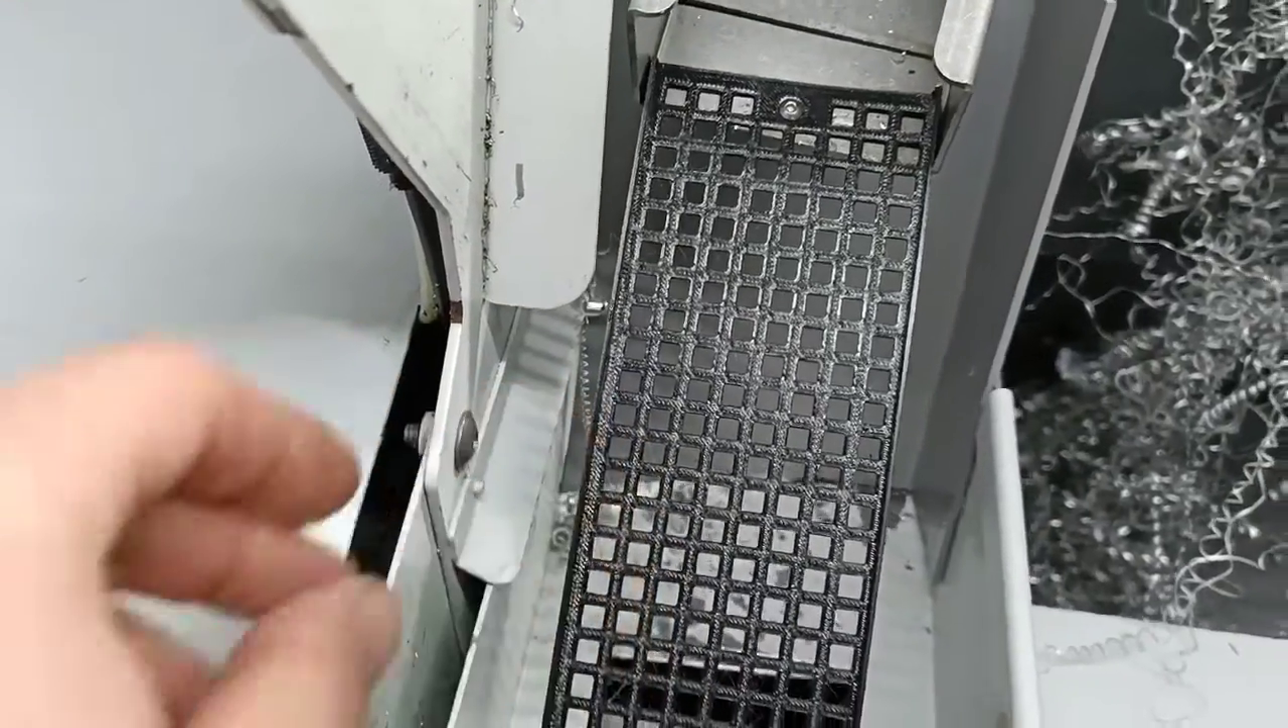Right, my new mesh is in place. It's actually now screwed in so it won't pull out anymore and it made it slightly narrower so that you've actually got adjustment in the direction.